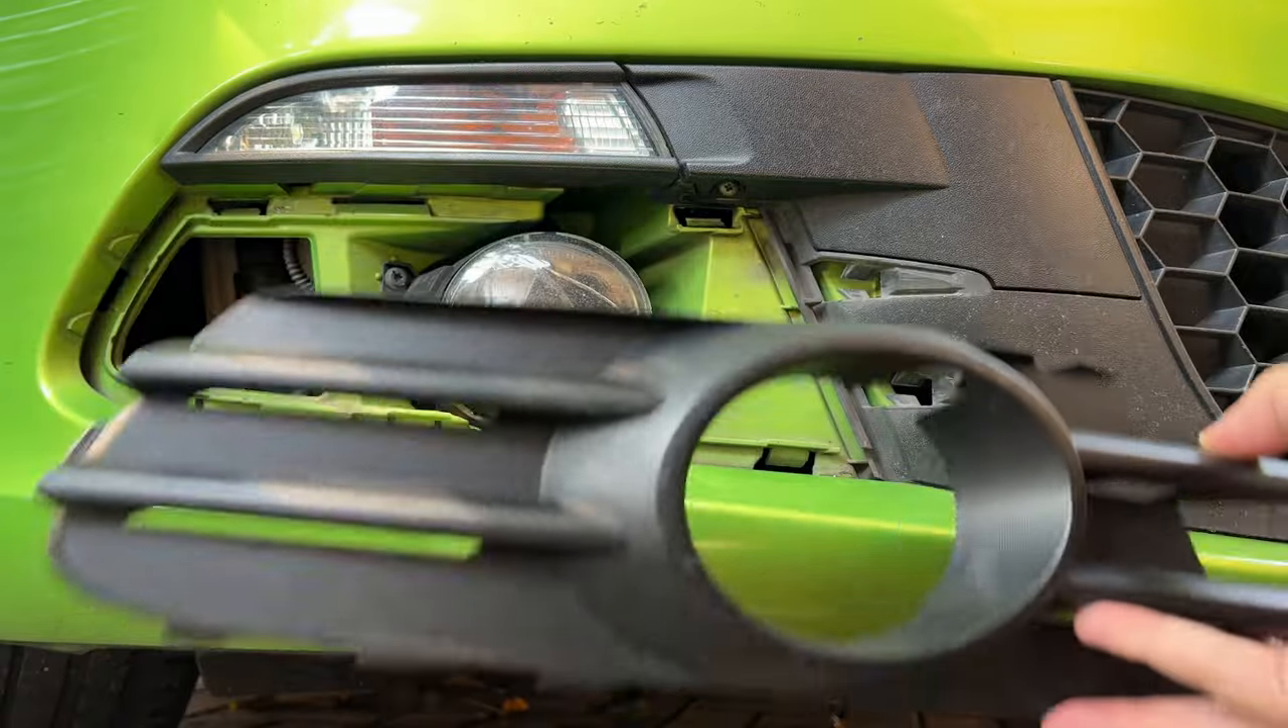You can see the cover is out.